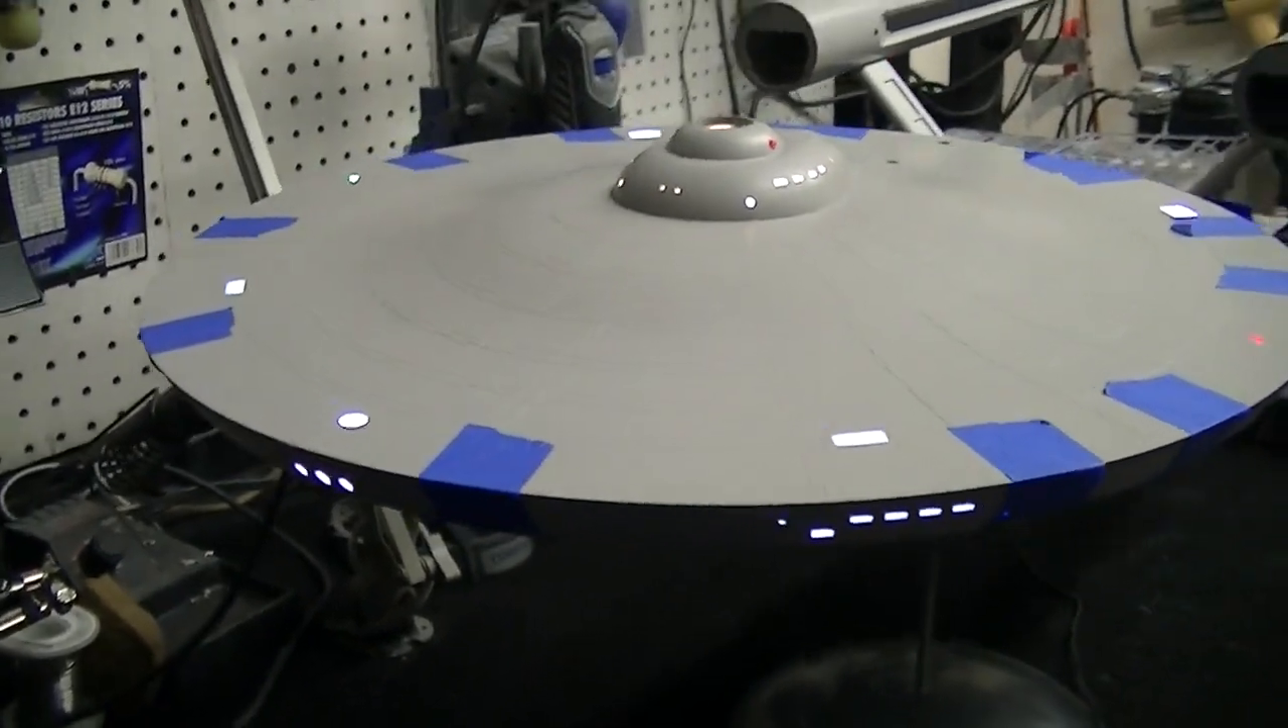You can see I've got the uh saucer top down on it we had no issues with that at all.